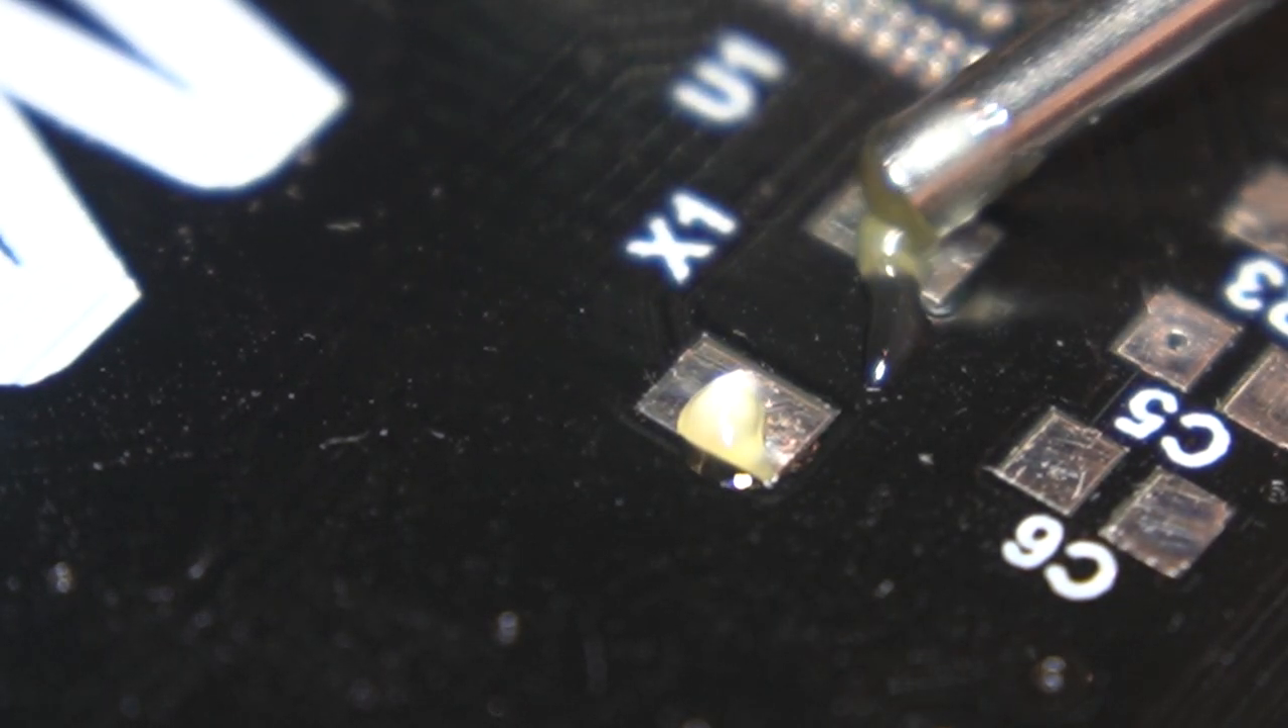We can now continue soldering the other components. These are the pads for the 12 MHz crystal.